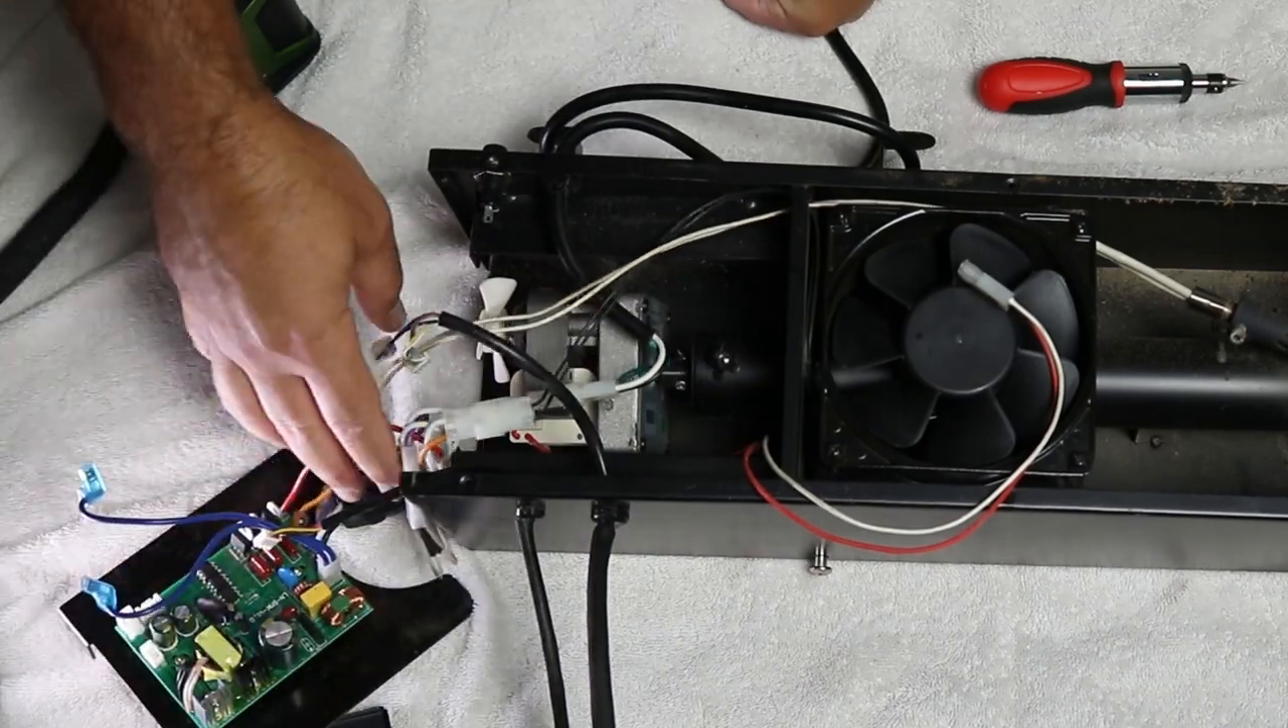There are still wires connected to the board, so only pull it out enough to set it next to the box.